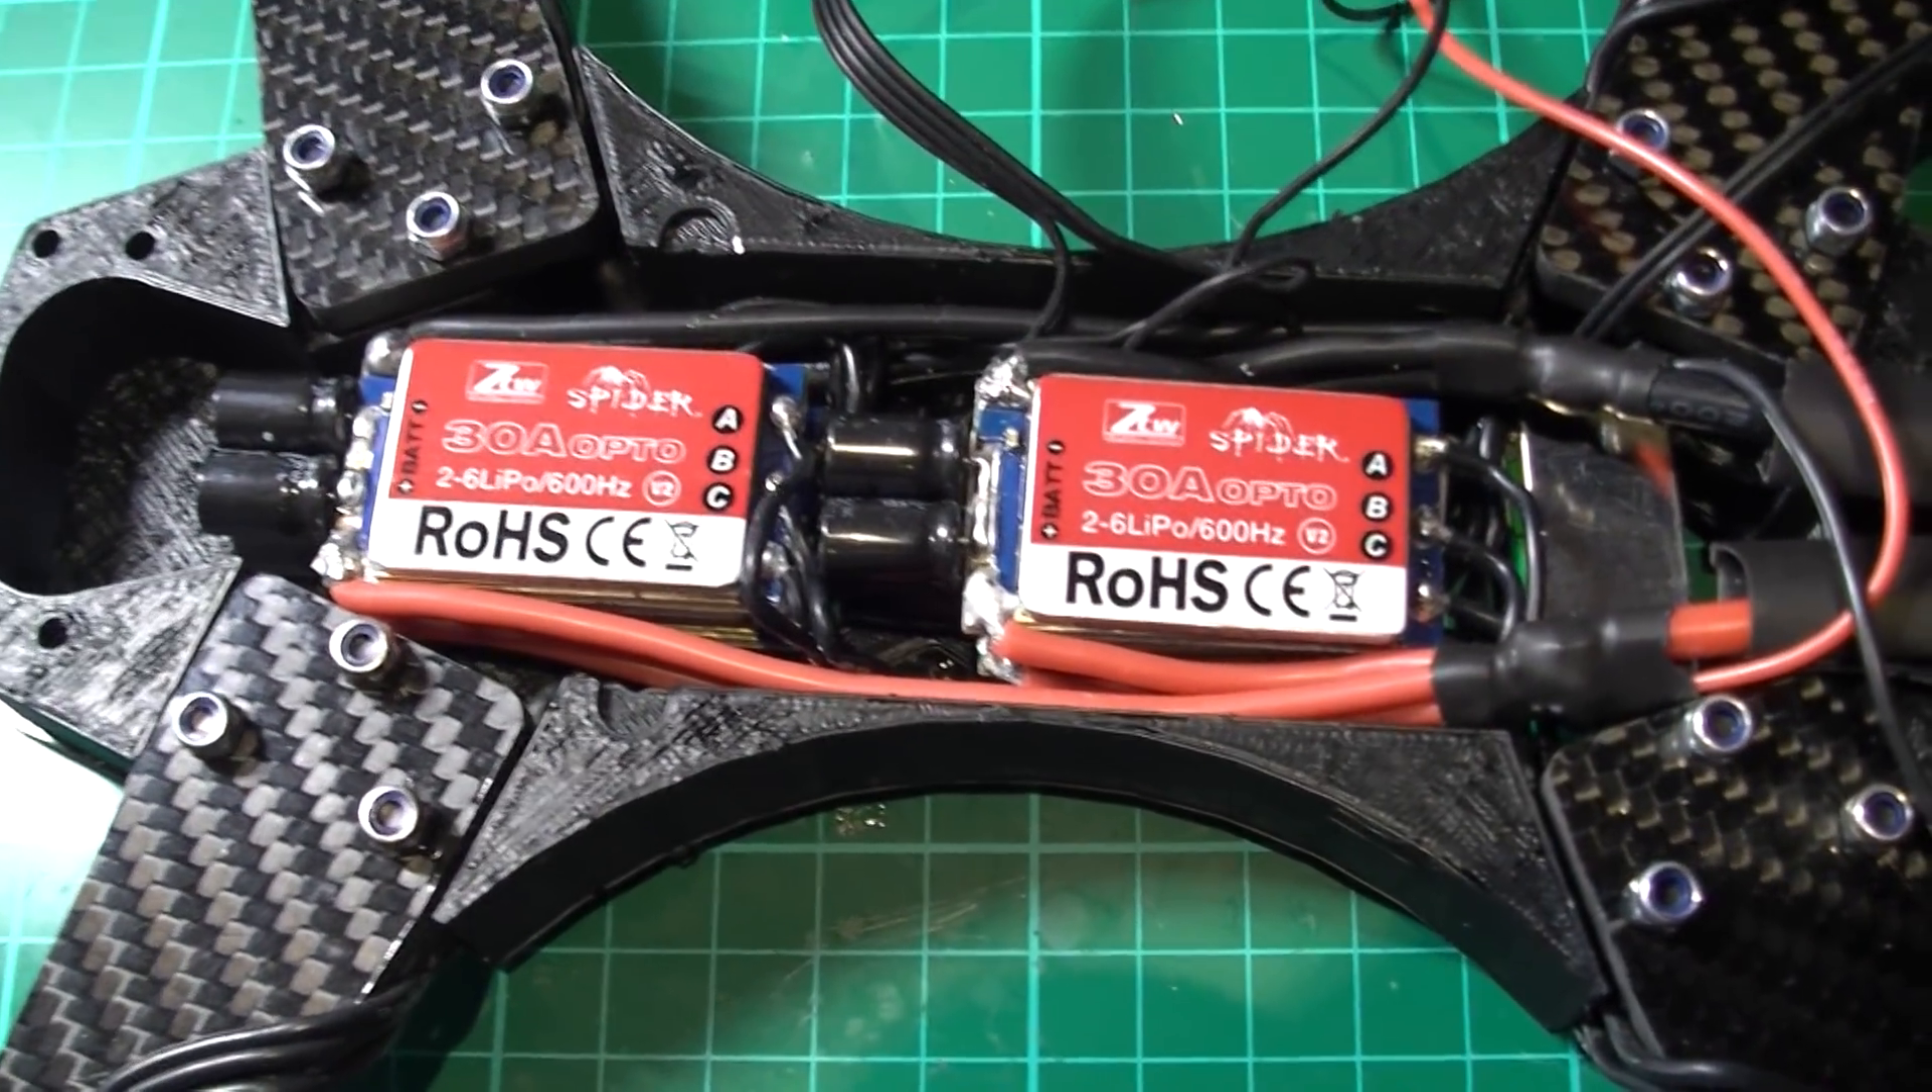I've got the speed controllers in.